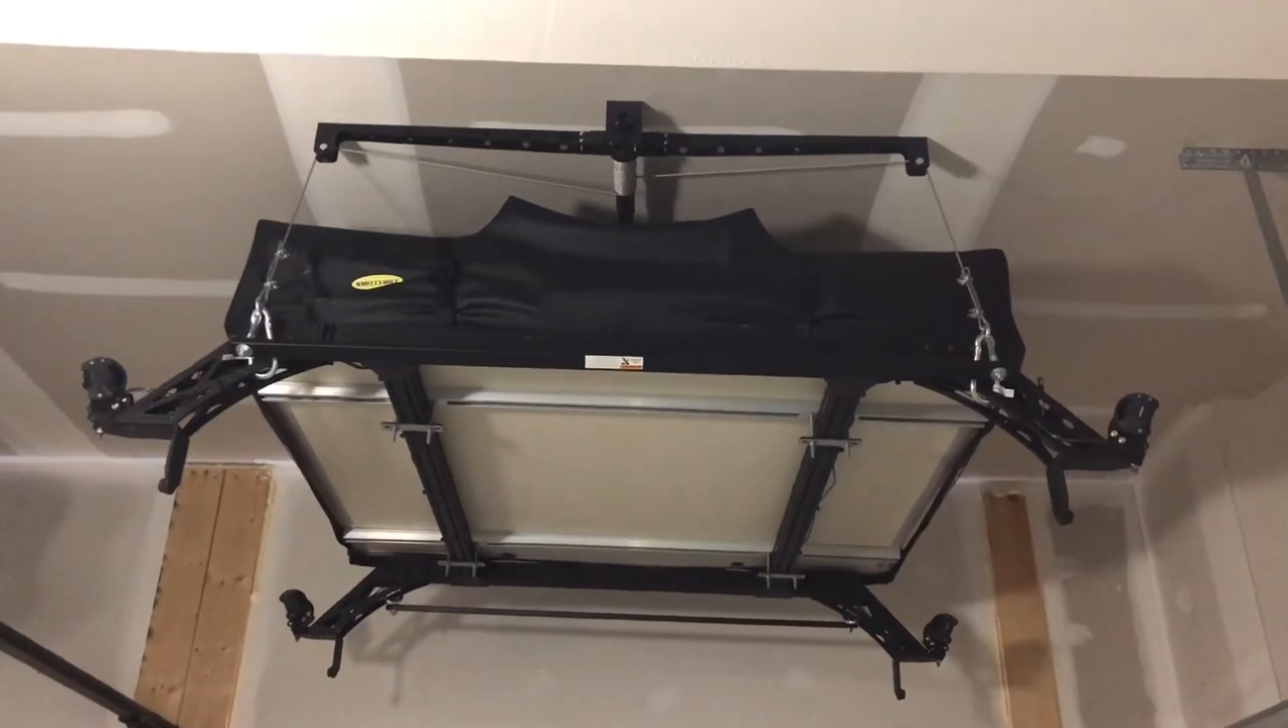Well as you can see I was successful in getting the half rack as well as rooftop tent up with the hoist.